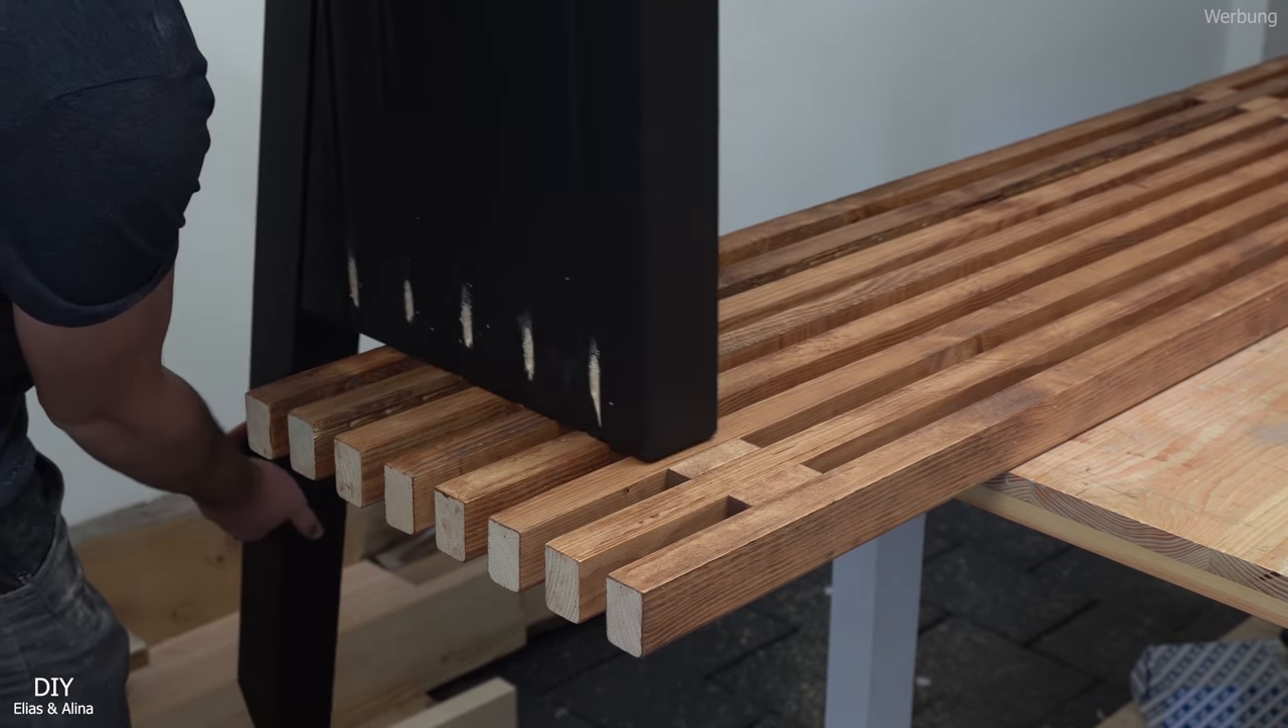Das ist jetzt einmal die Sitzfläche, die fertig ist und dann kommen einfach nur noch die Beine oben drüber.